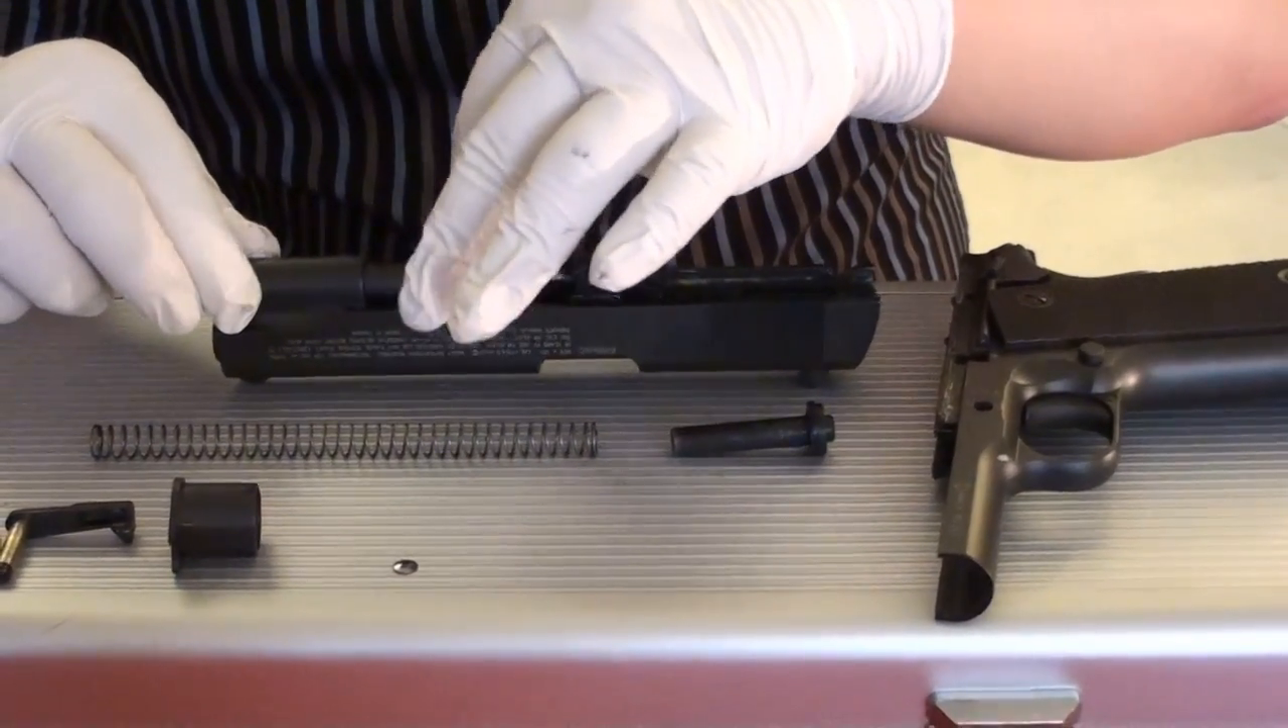Now, this is taken out, the recoil spring and the rod.